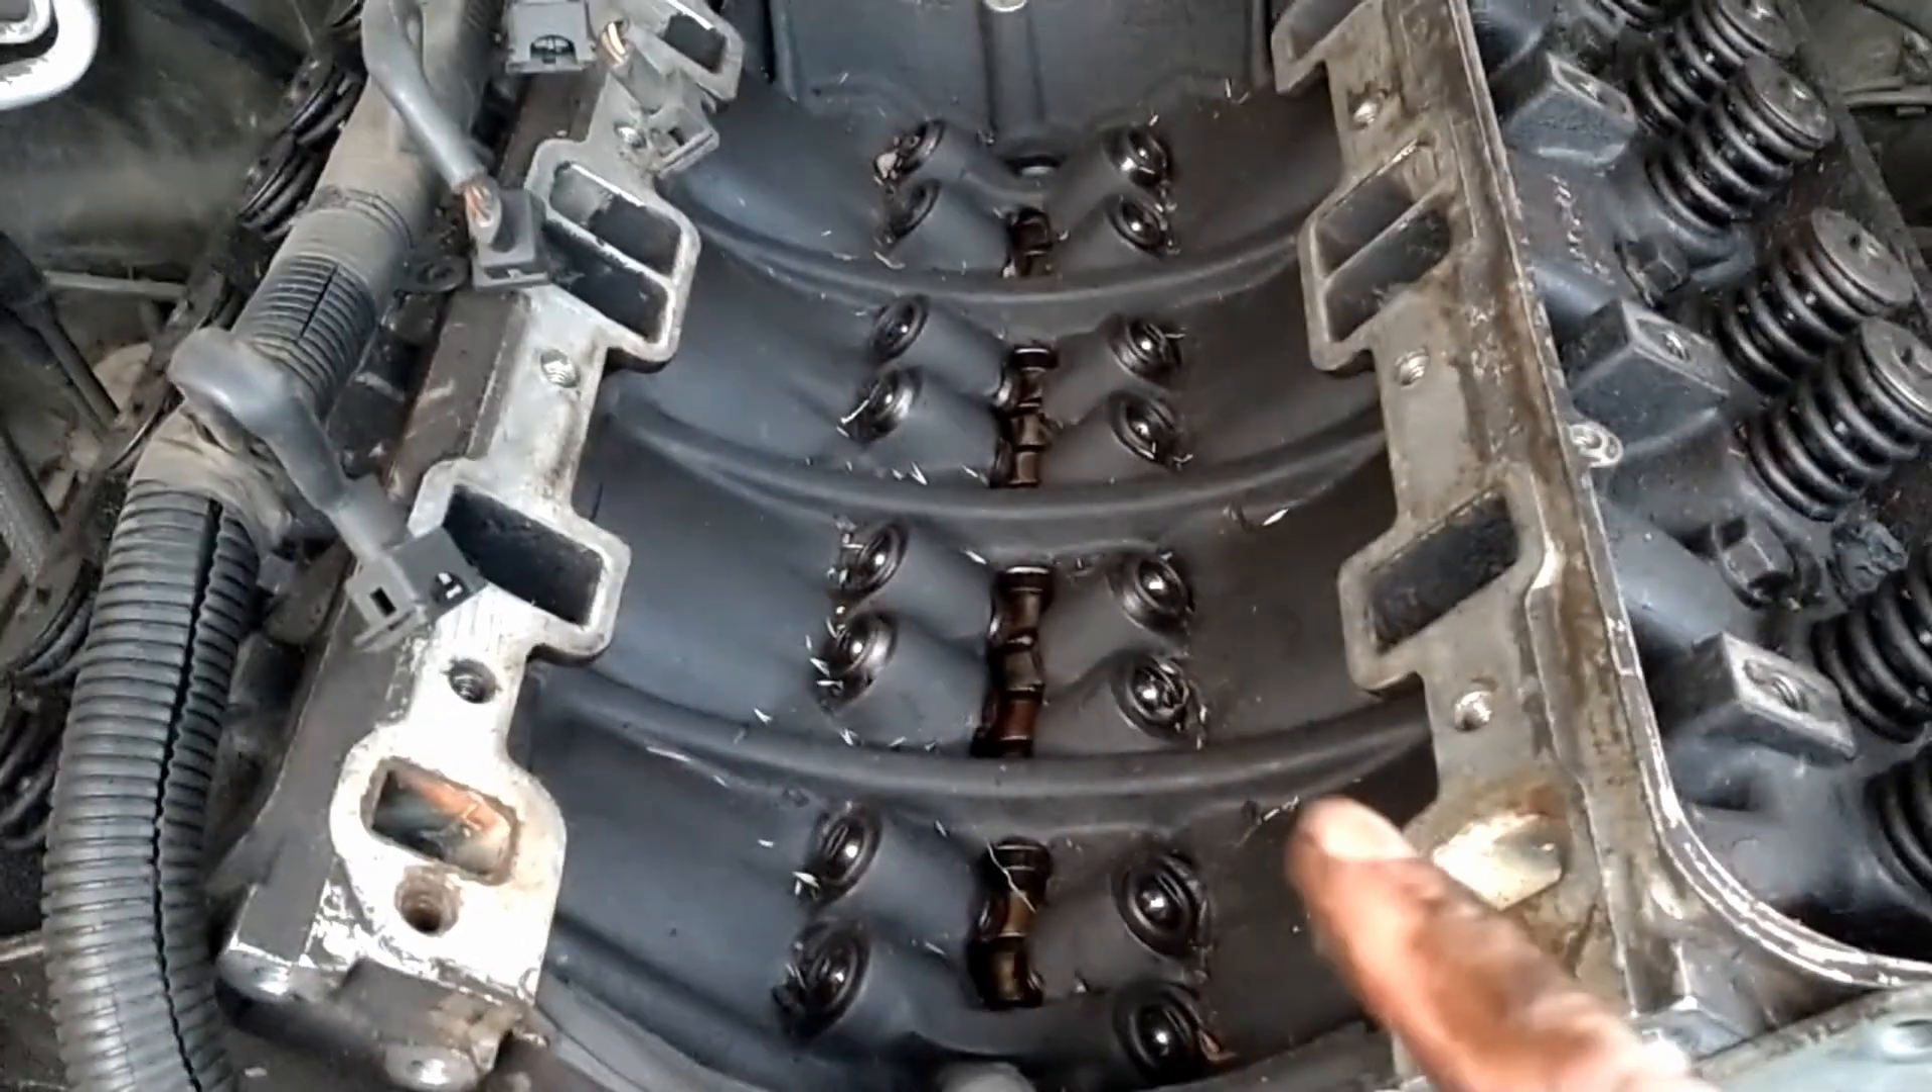There is no hardware, uh, lower intake manifold completely missing, rocker arms completely missing.